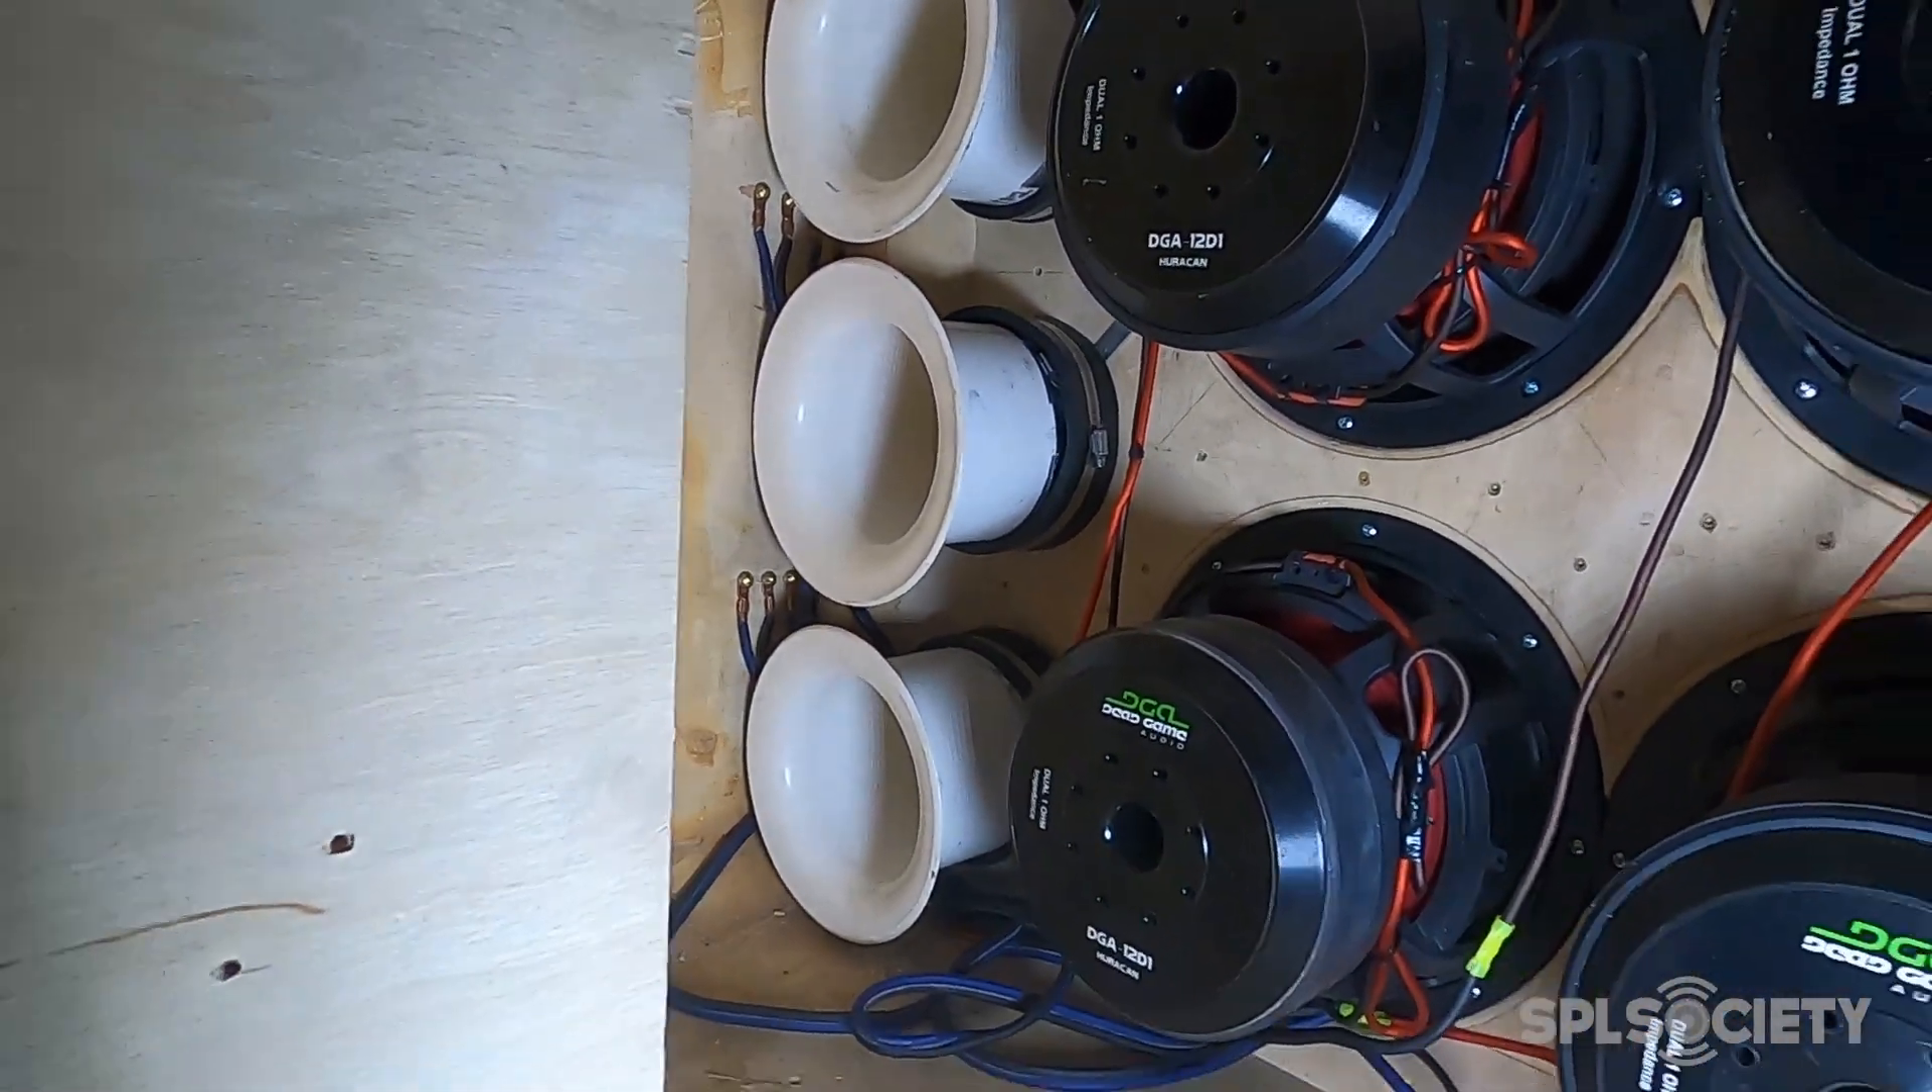Finally got all the woofers back in got all my wires hooked up got the ports back in.